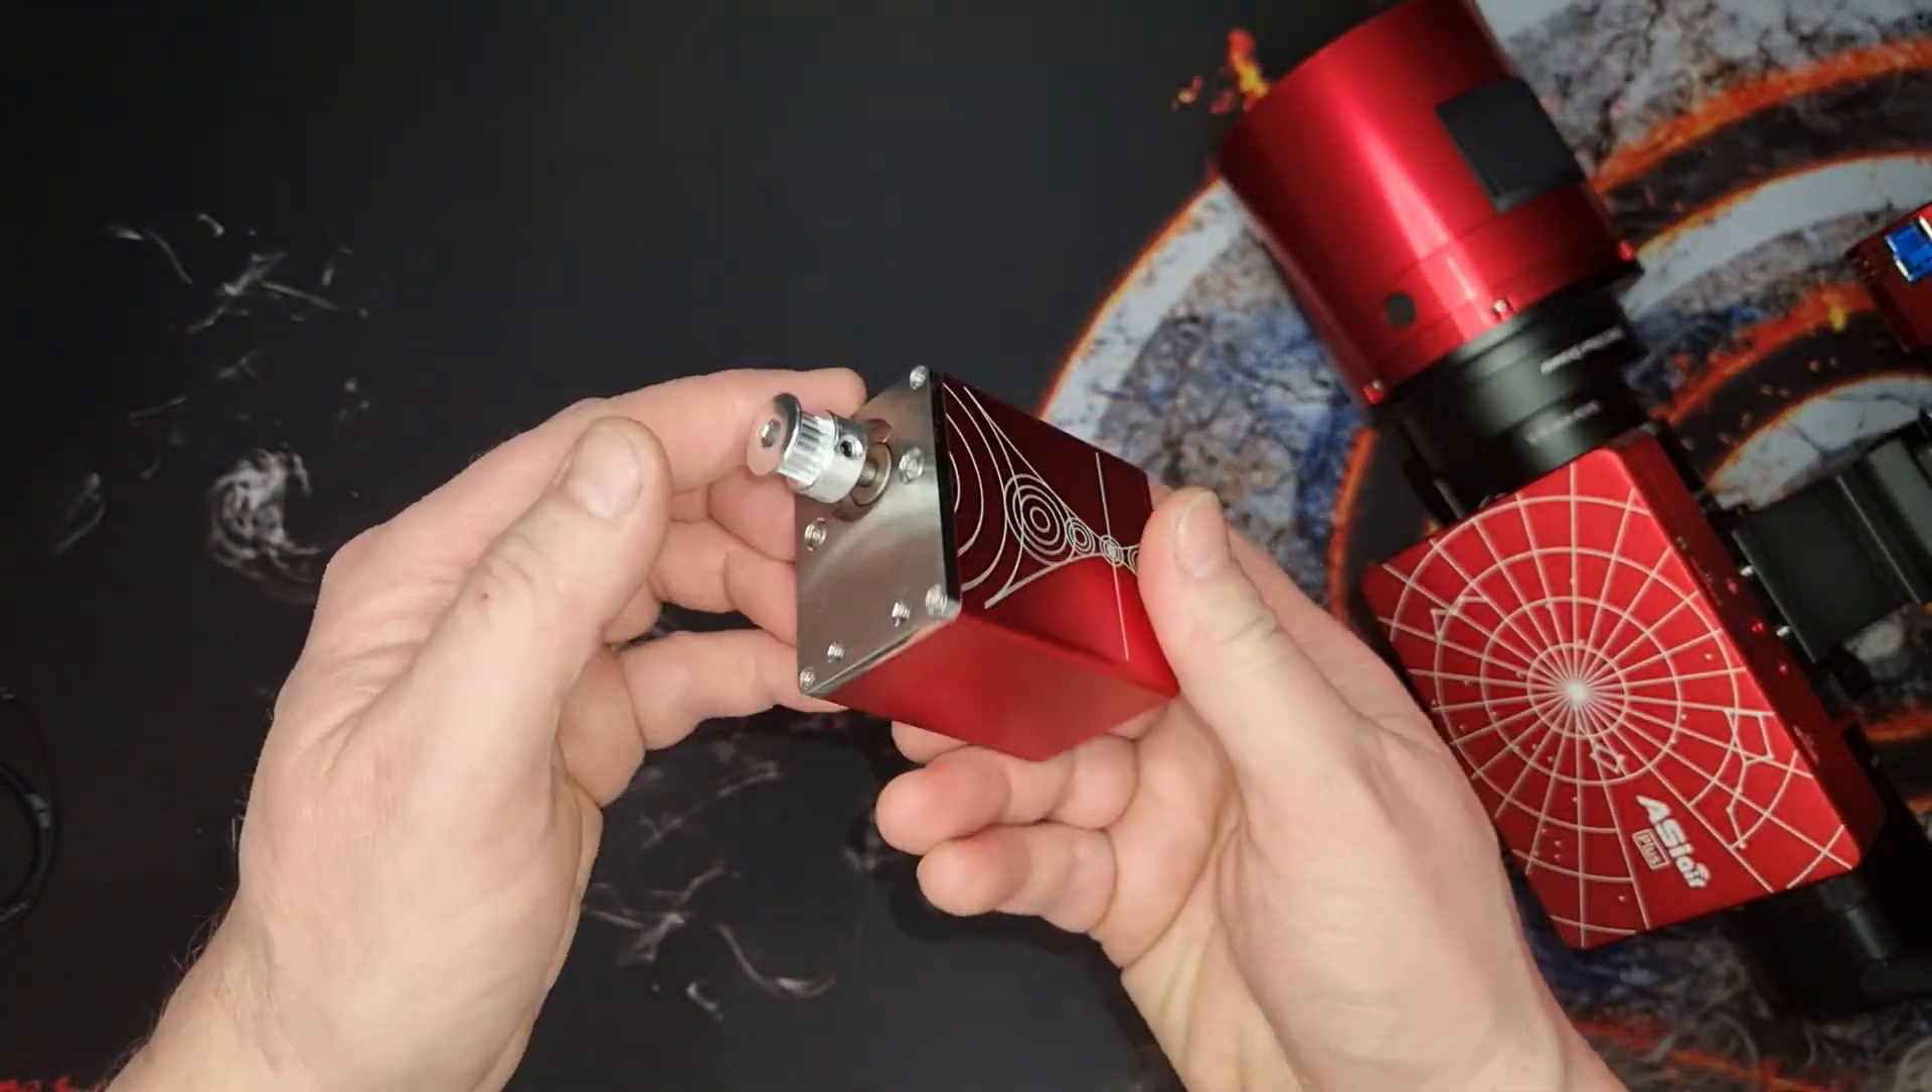Oczywiście wałeczek już sobie wcześniej zamontowałem.